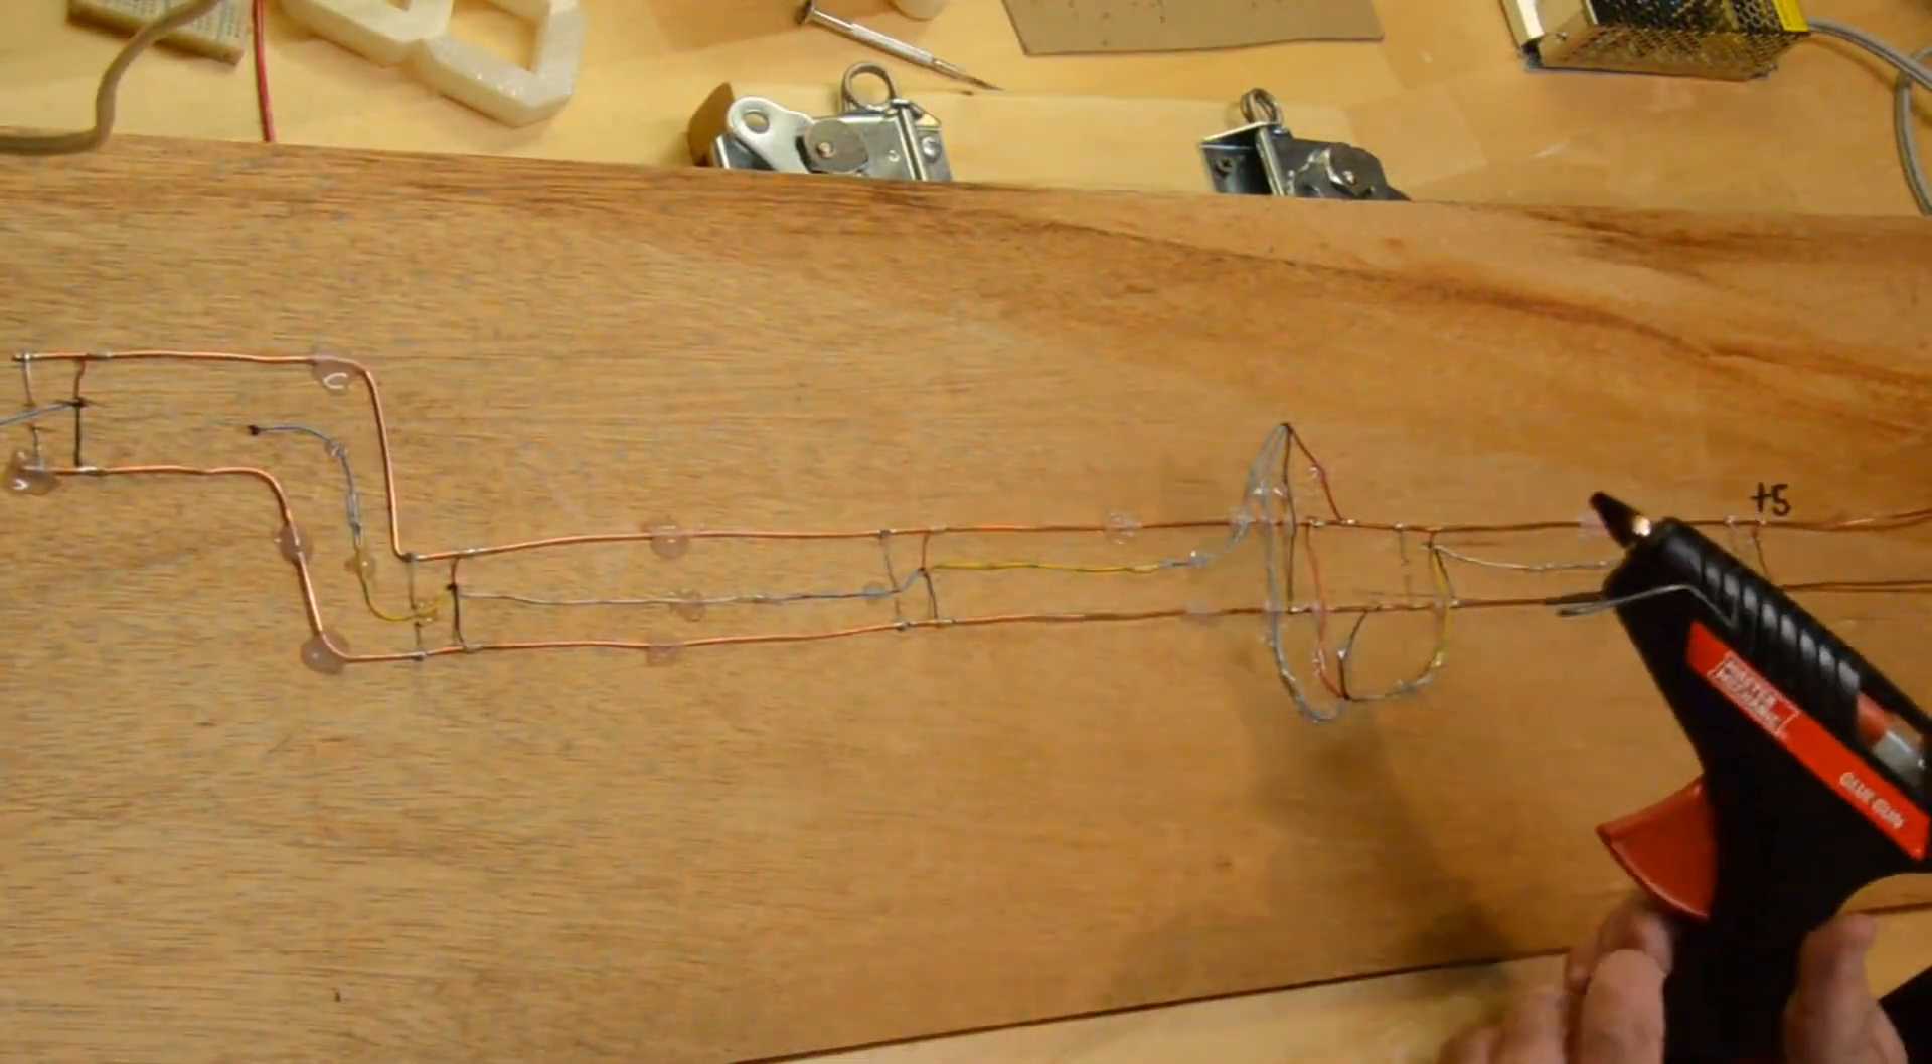Okay, so I just finished hot glue tacking down all the wires.